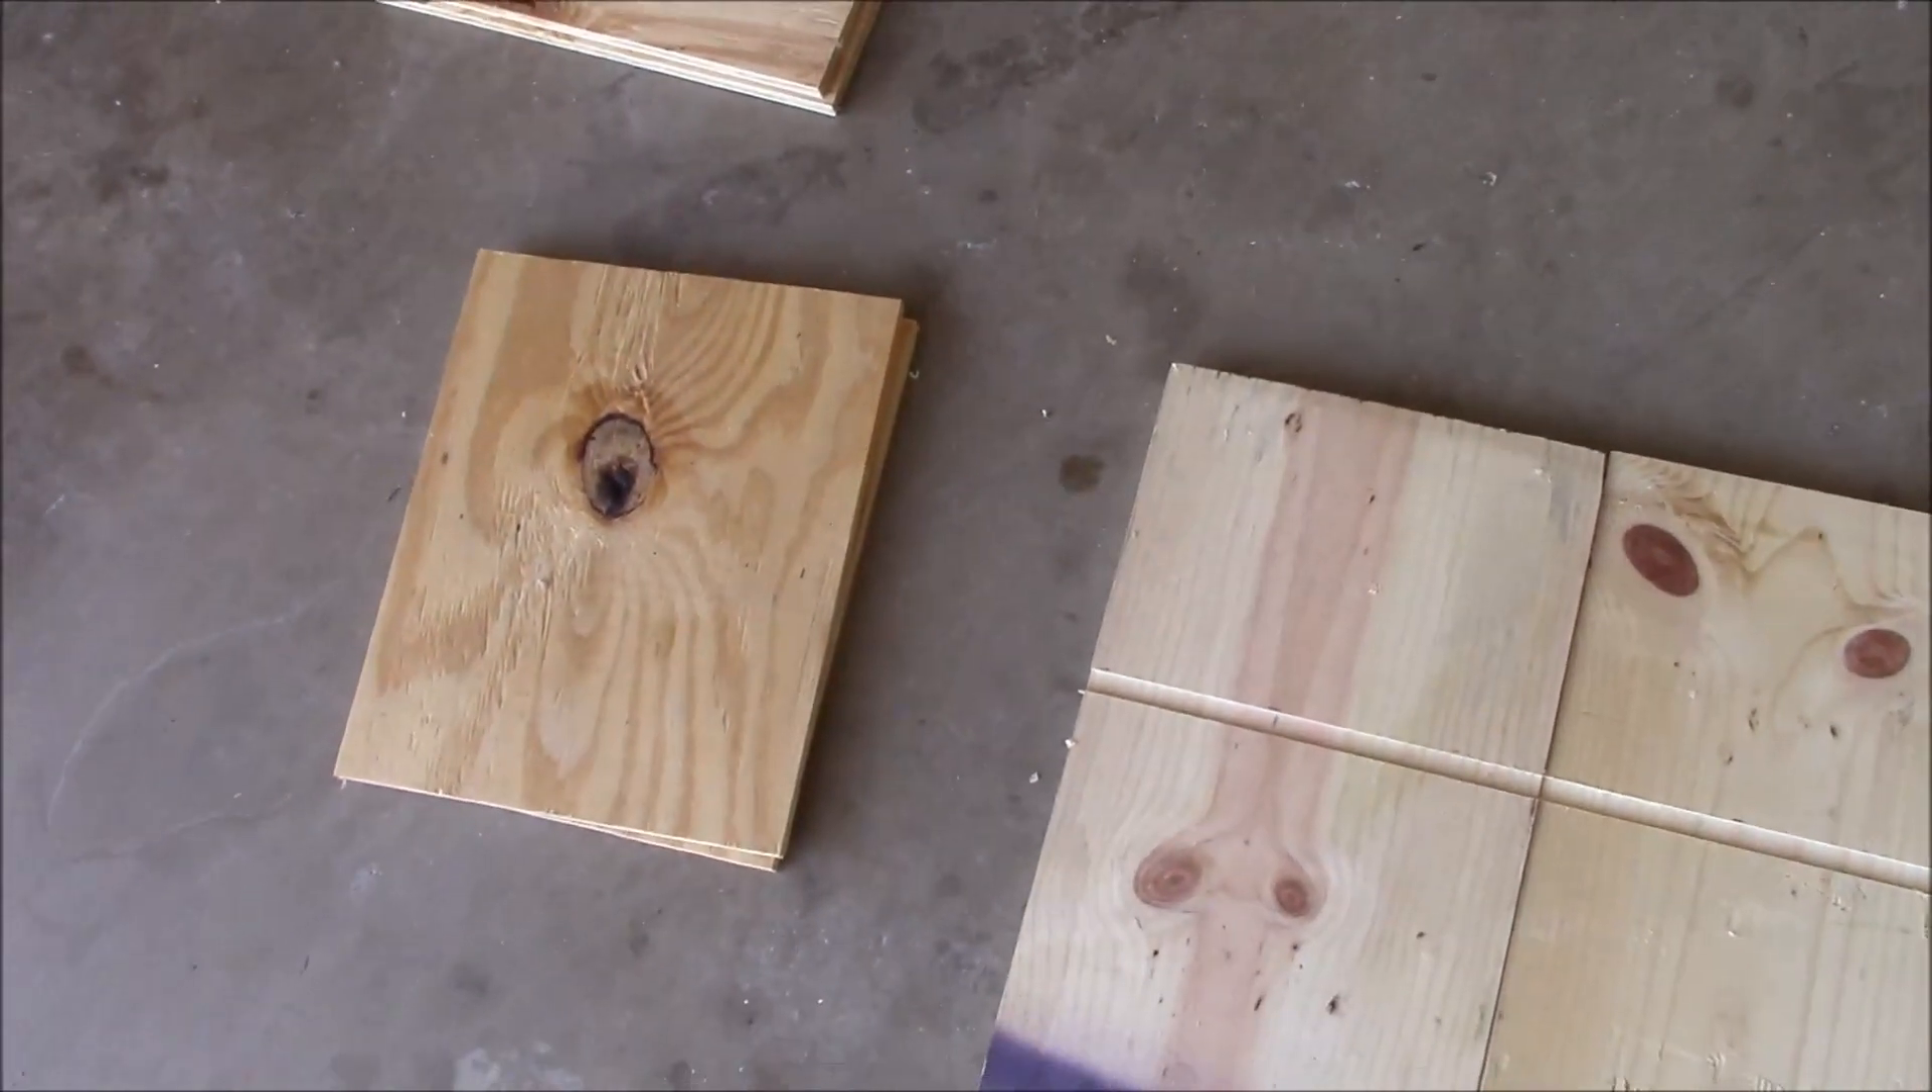Okay here we got the grooves they line up pretty good.